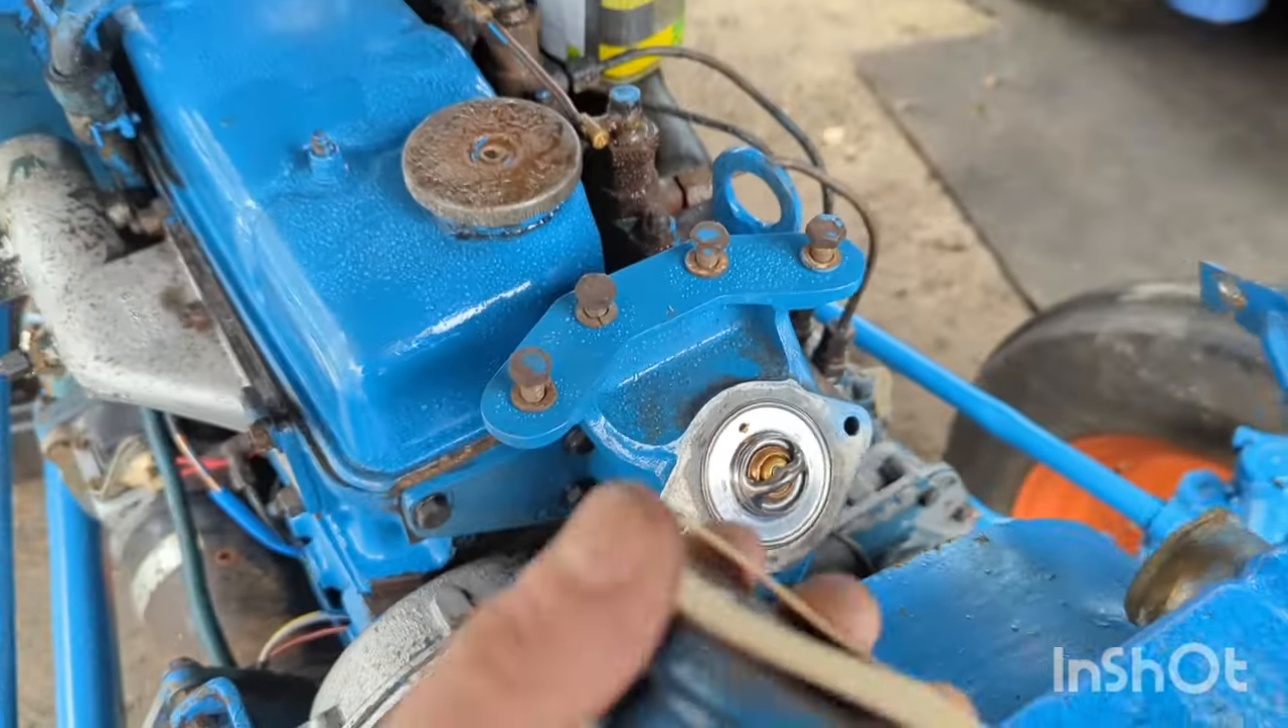Got the new thermostat in the housing, and I'm now going to put on the little reducer piece here that goes from the thermostat to the radiator.